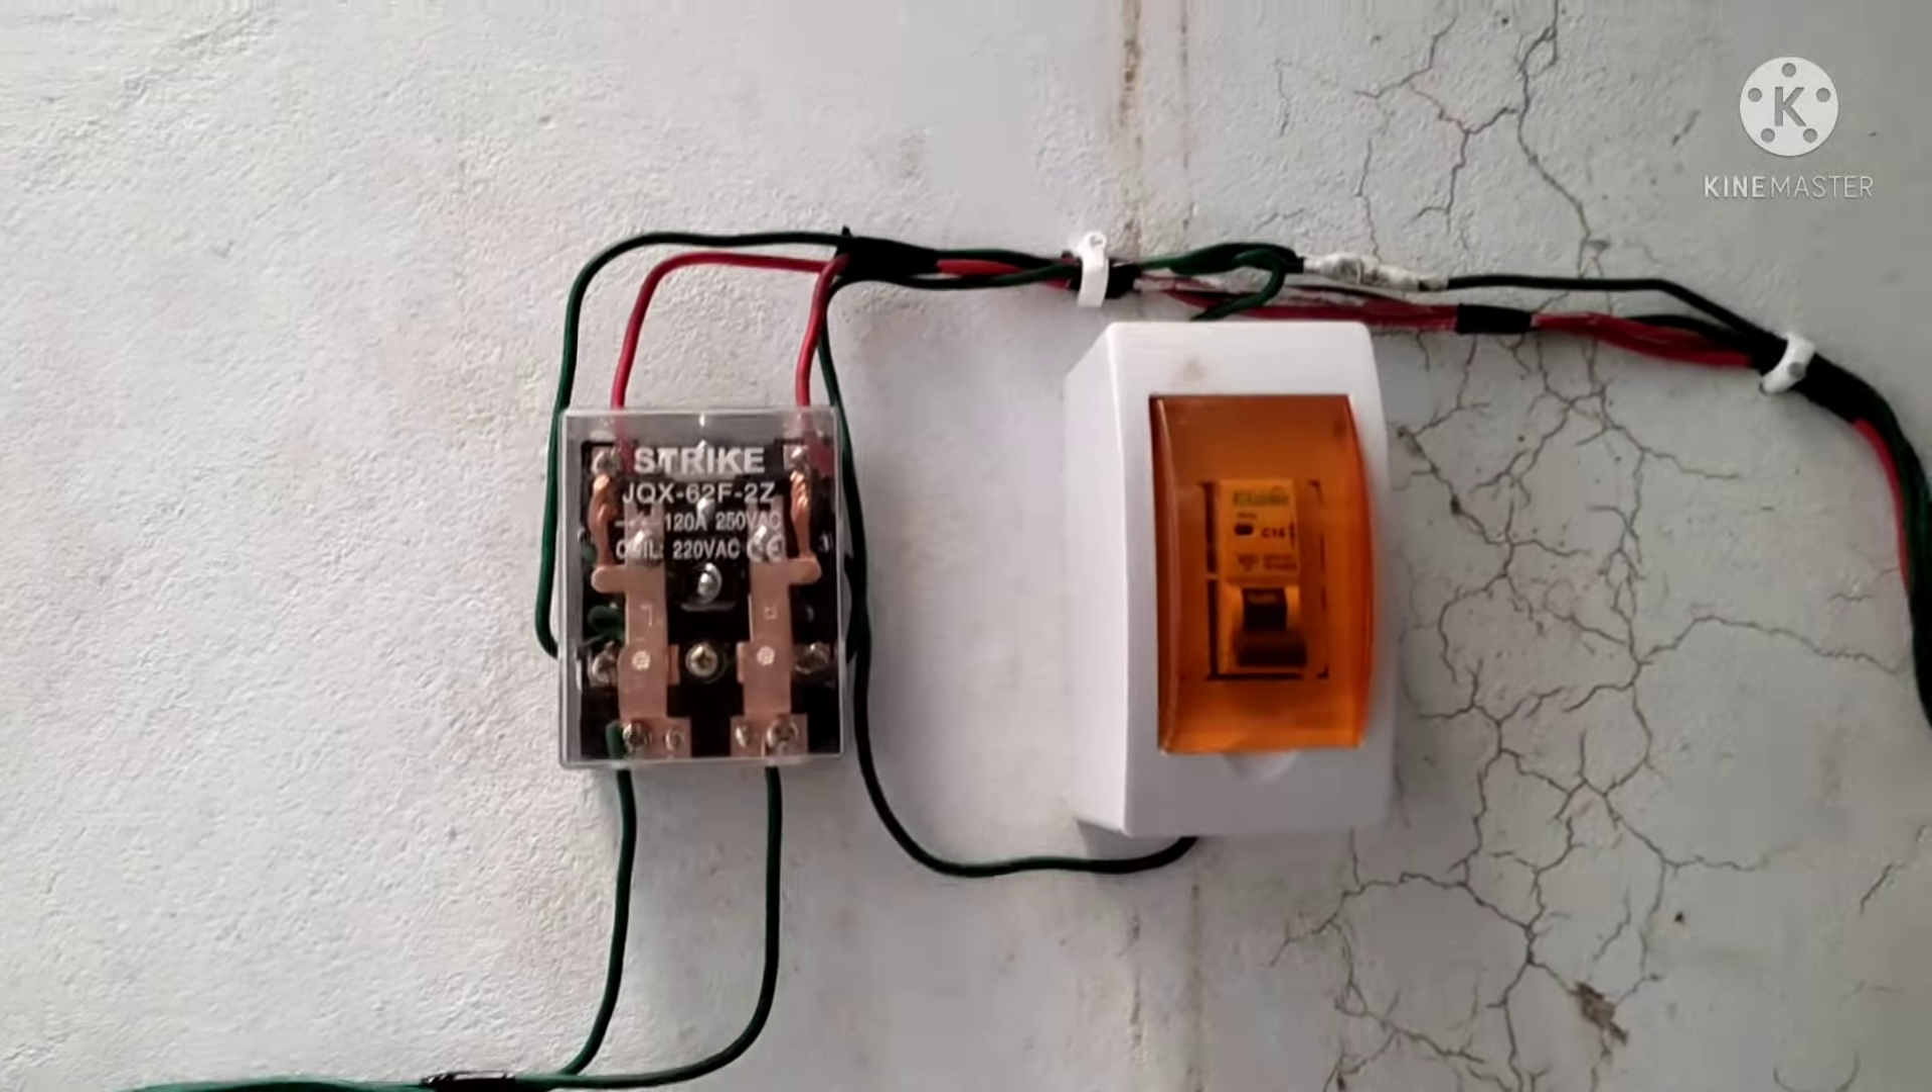یہ بریکر لگا دیا ہم نے۔